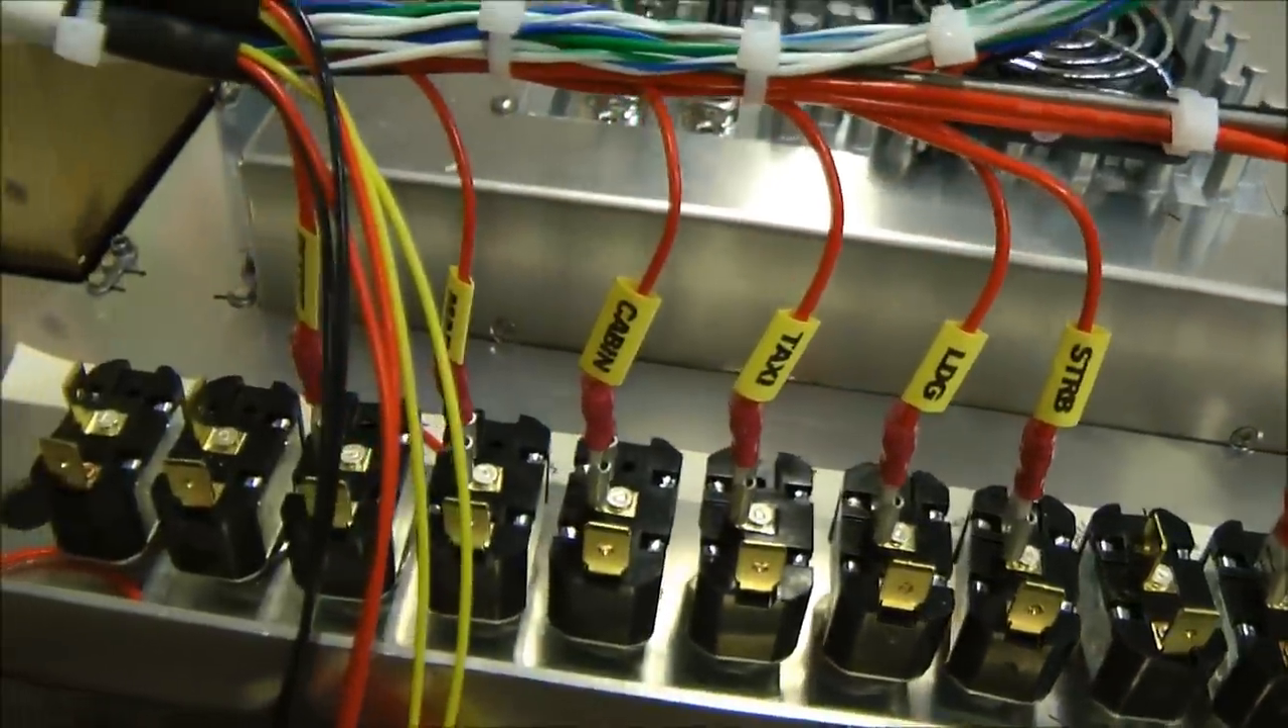You'll see there's labels for every switch. We'll heat shrink those when we're done but there's switches there.